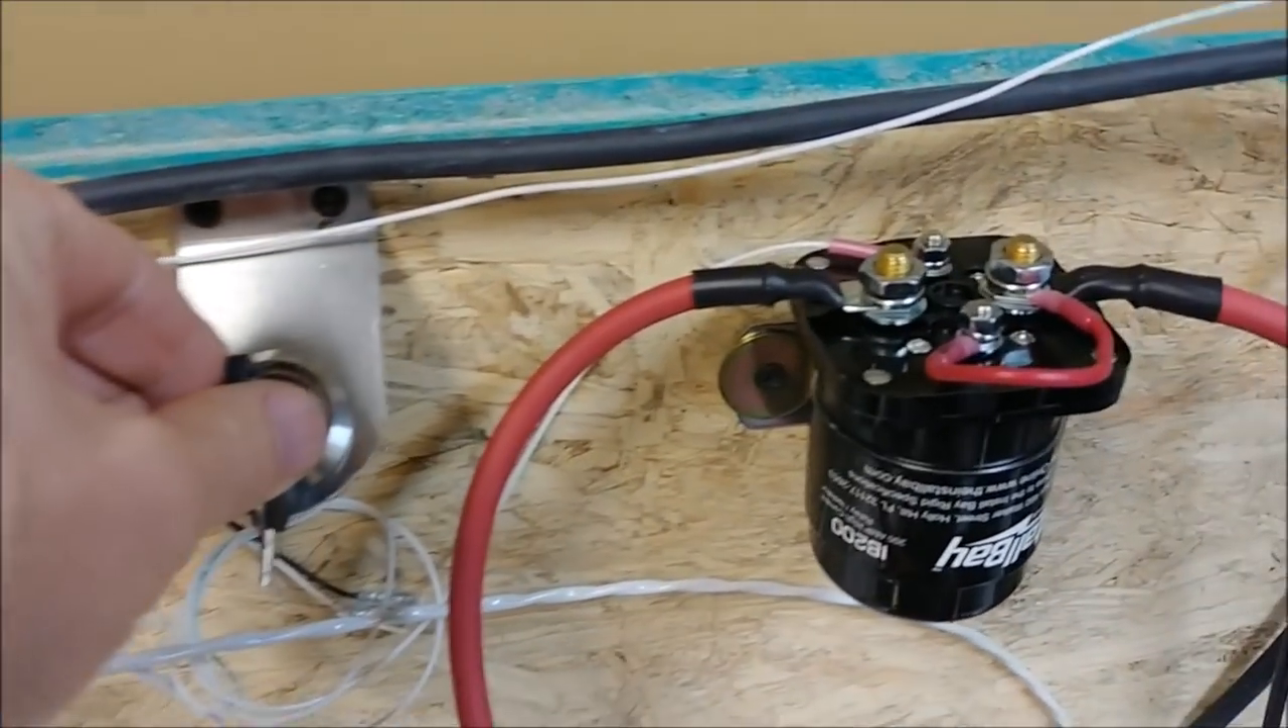So I've got our battery solenoid hooked up there.